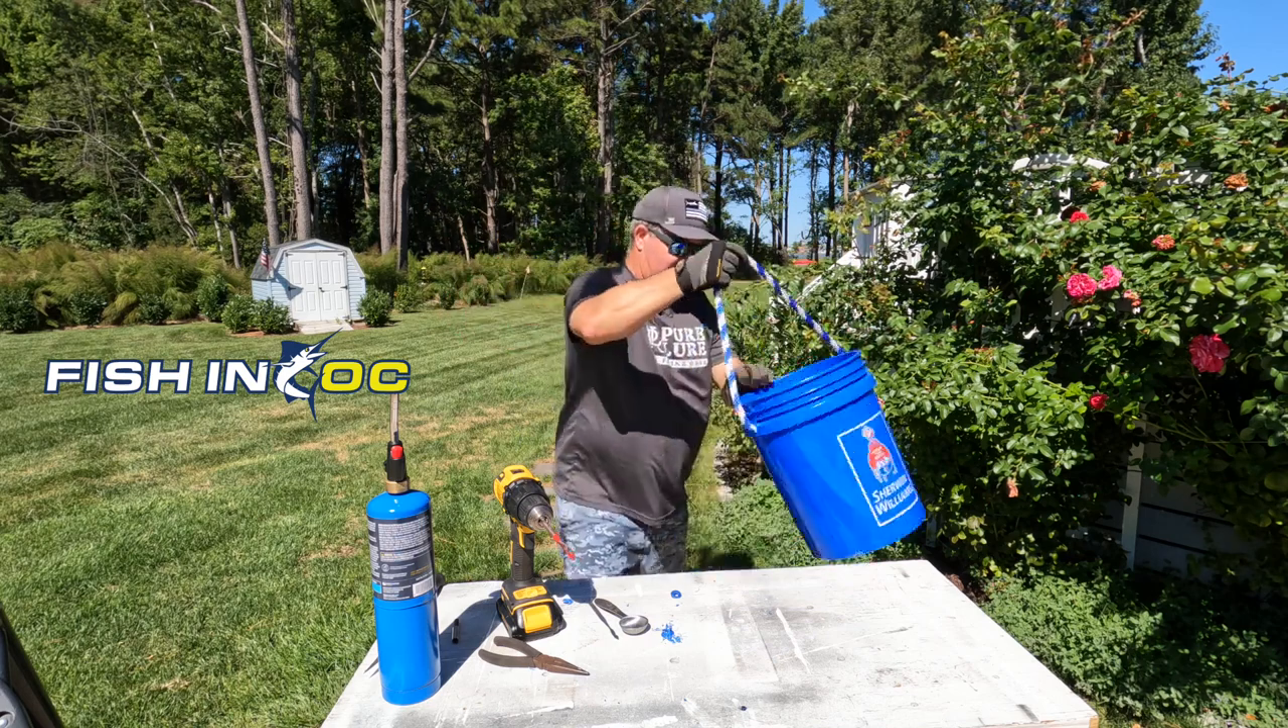We've taken our regular old Sherwin -Williams five -gallon bucket and turned it into a nice rope -handled bucket.